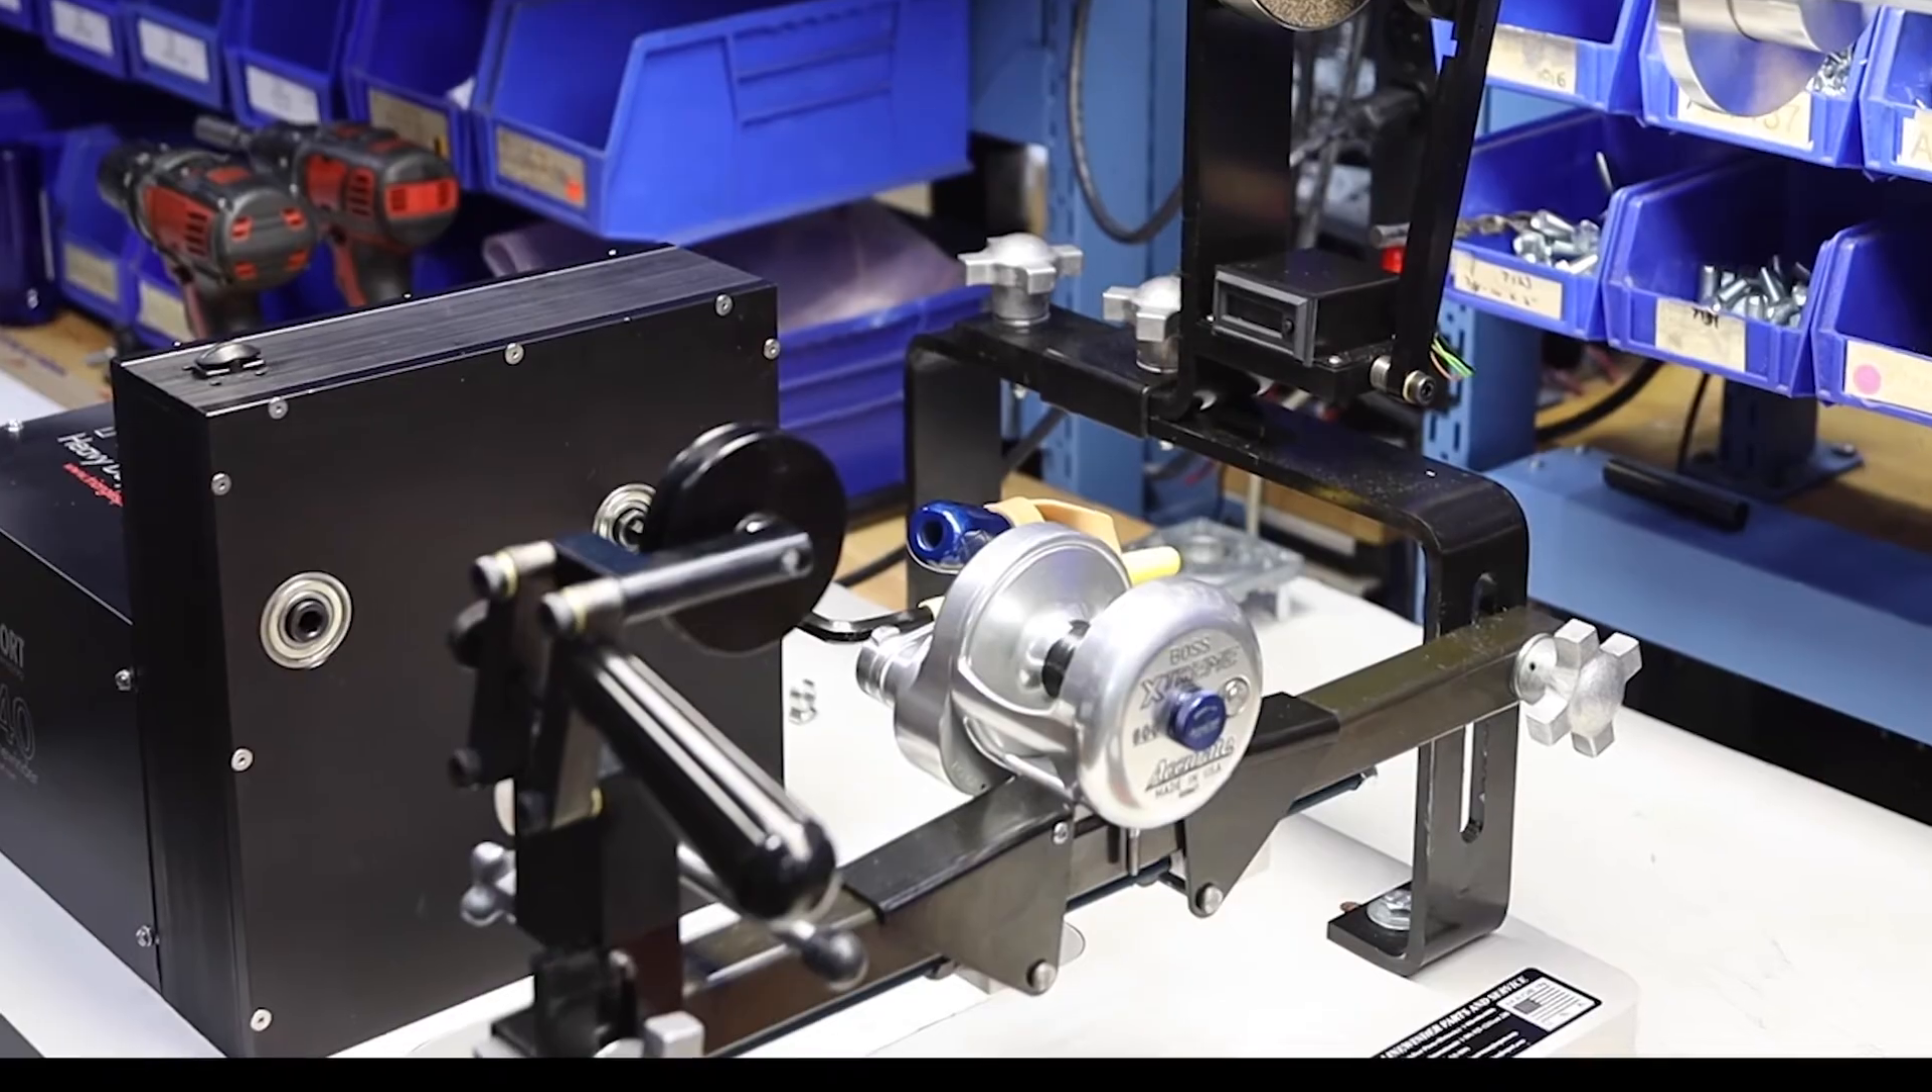For this video you'll notice we already have a reel in place and ready to go.